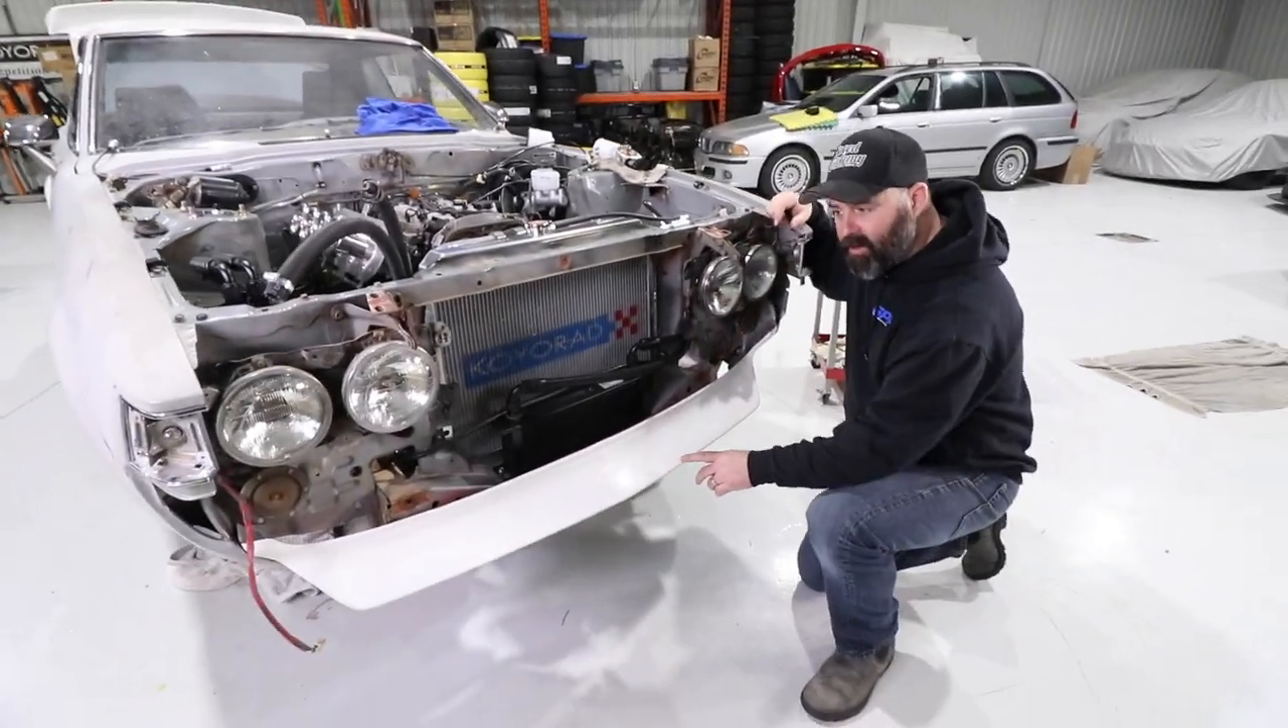We also threw the front lip on here.